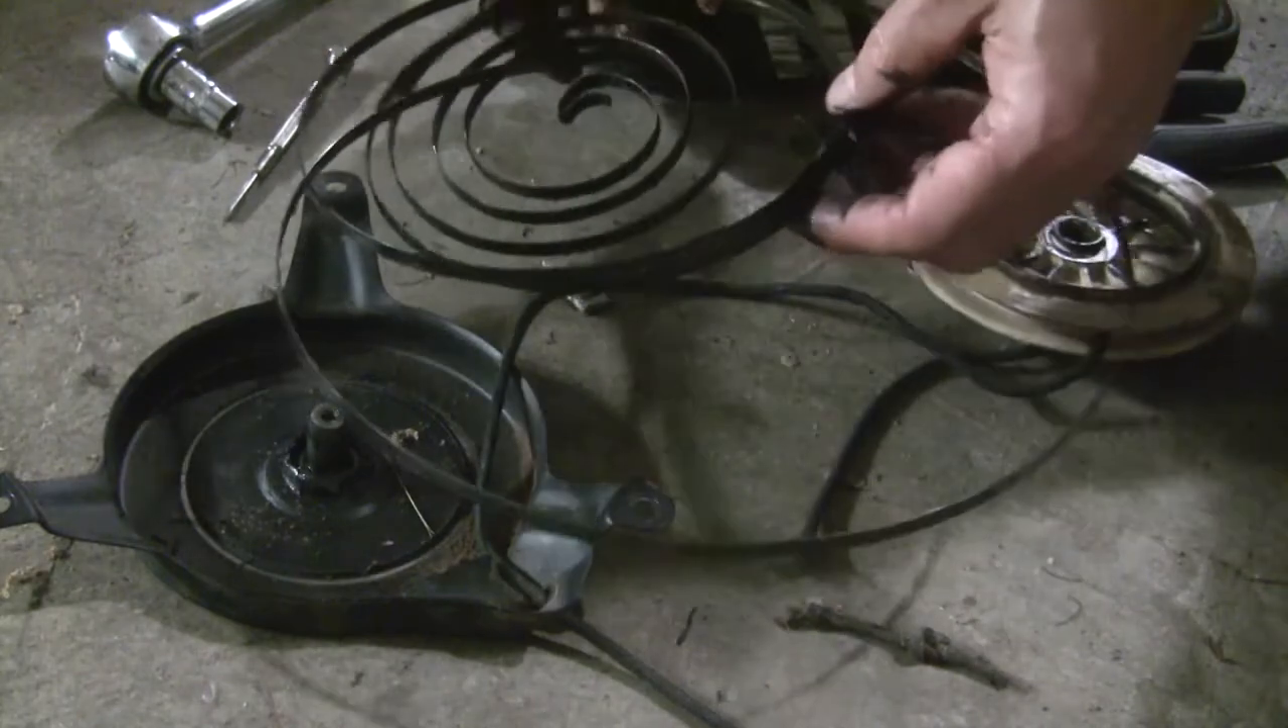Well, this is not good, the spring all come apart, and I have to recoil spring back in.